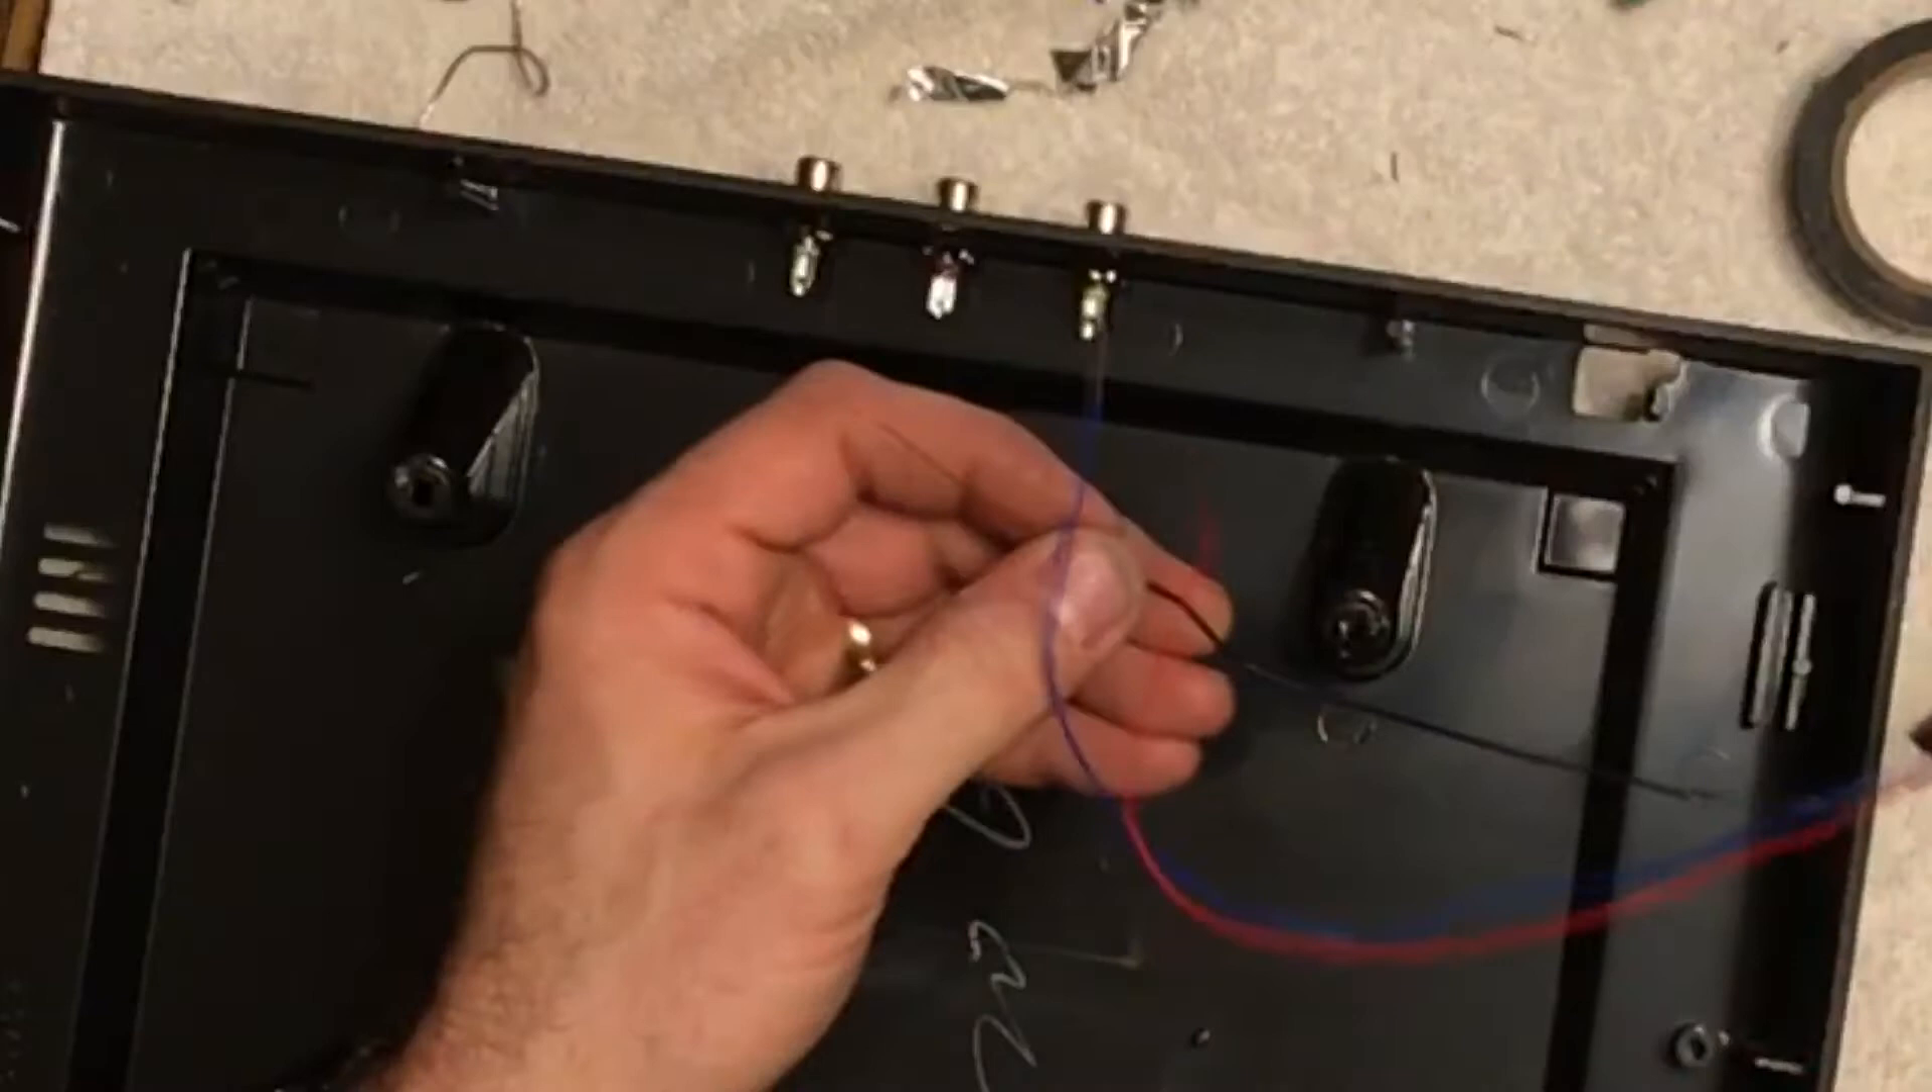Now we're putting the RCA jacks in the holes here okay those are in.